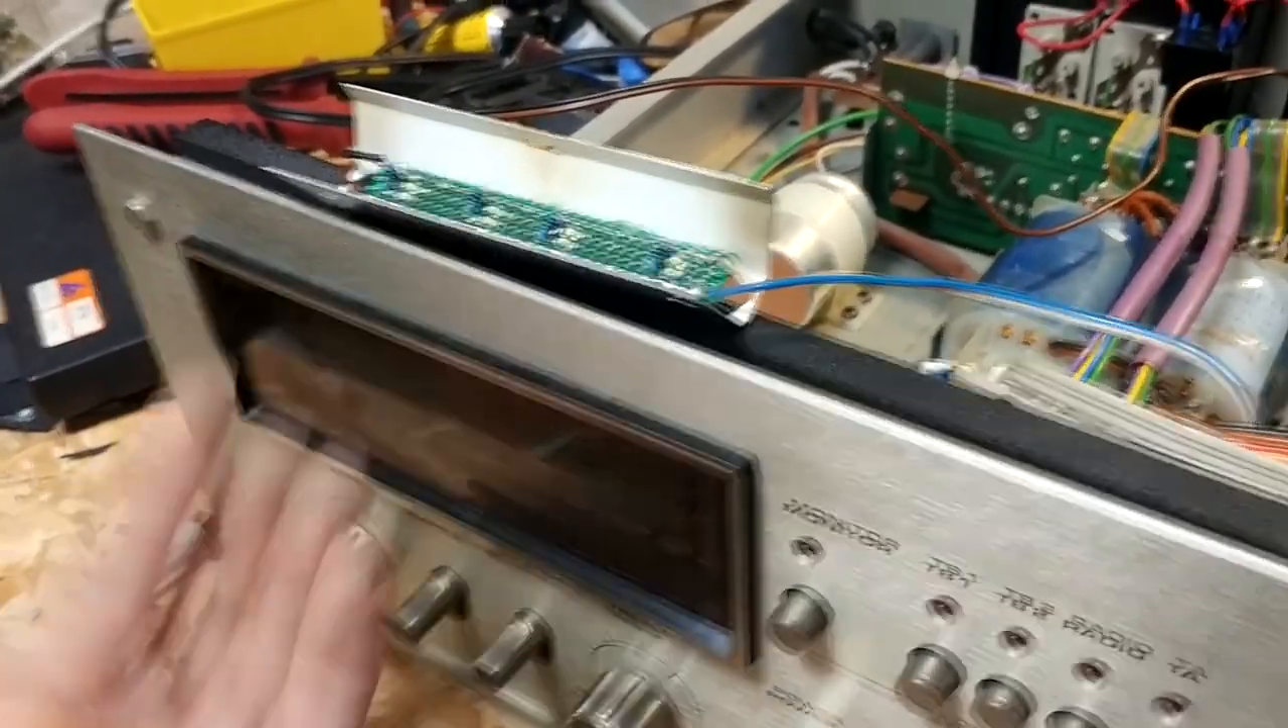By the way, I added this circuit board with LEDs on it.